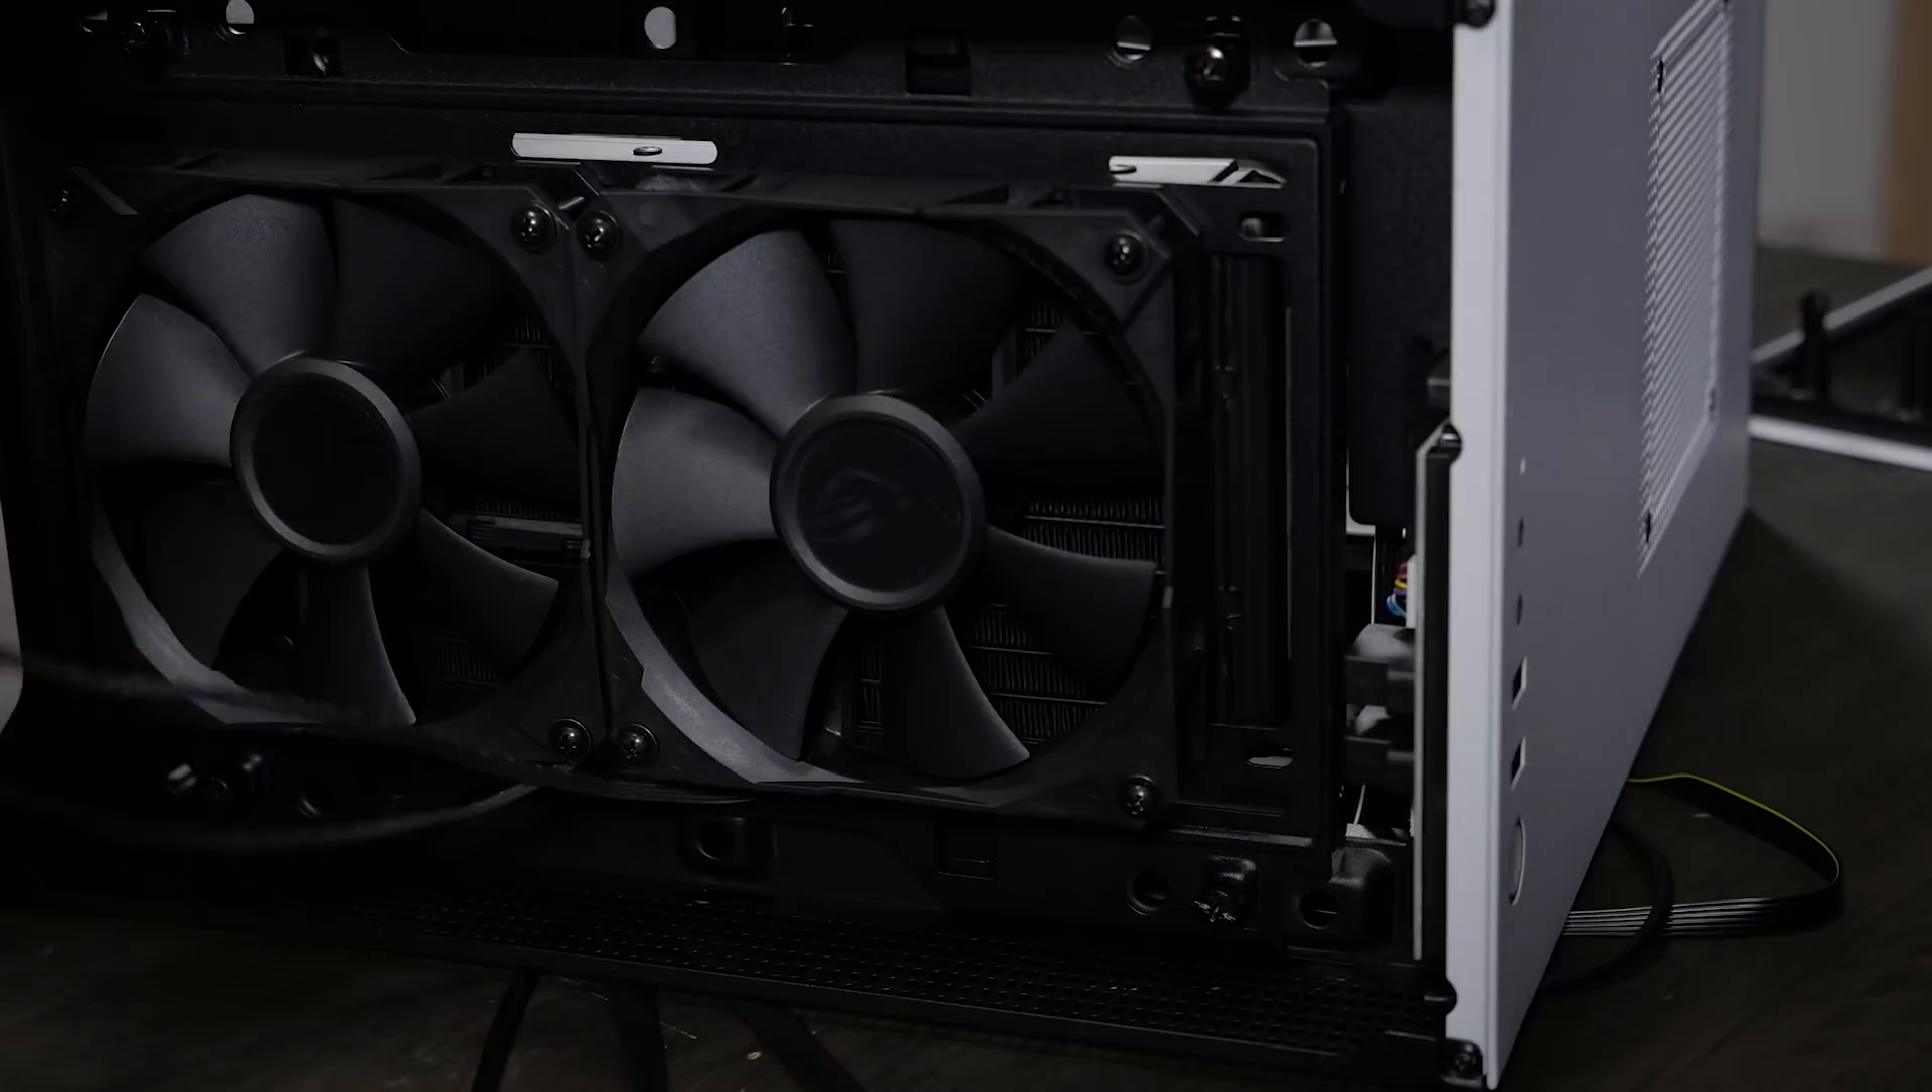Okay, so we've got our fans on.